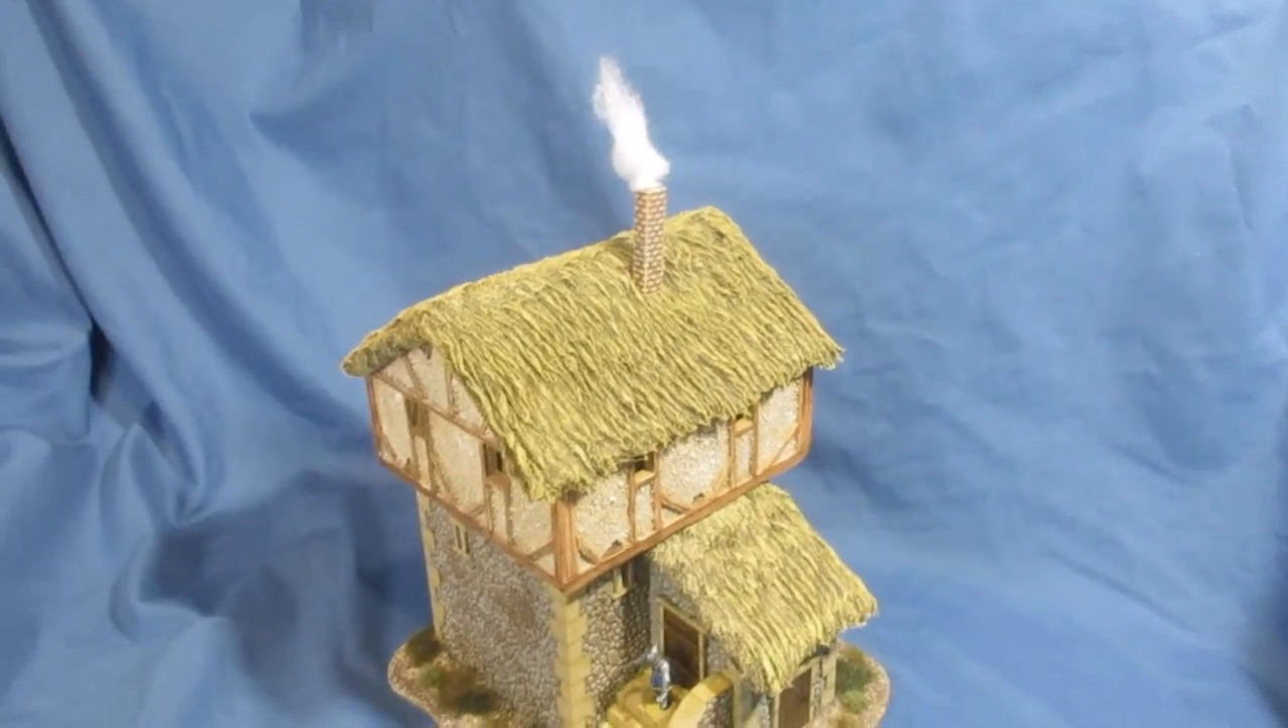So we've got a thatched roof main thatched roof obviously small thatched roof I've just added a chimney with some smoke.